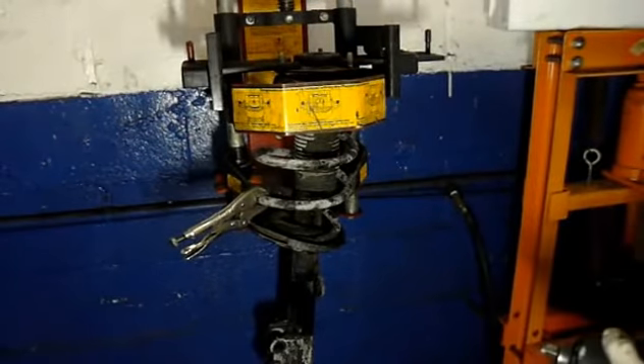Okay, we now have the strut set up in the compressor.